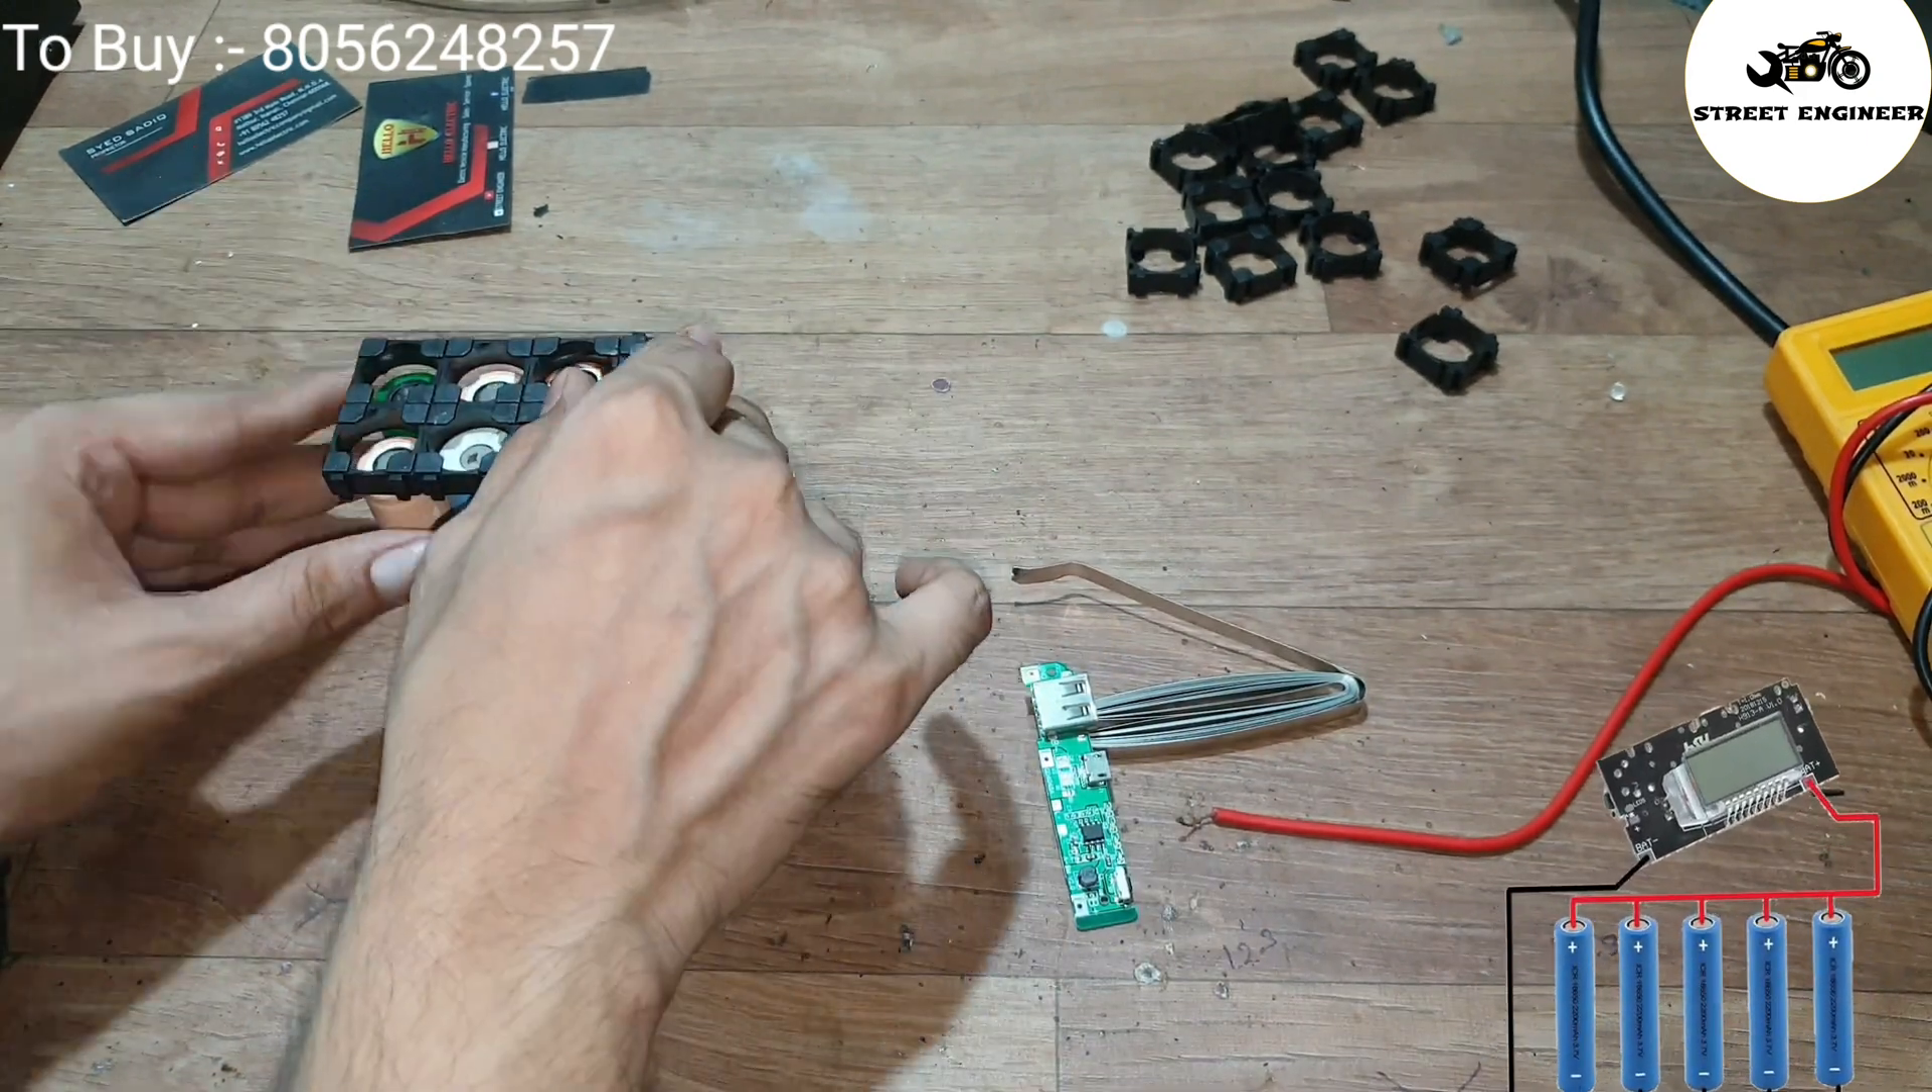So guys here is our battery pack. Still we didn't complete a connection.